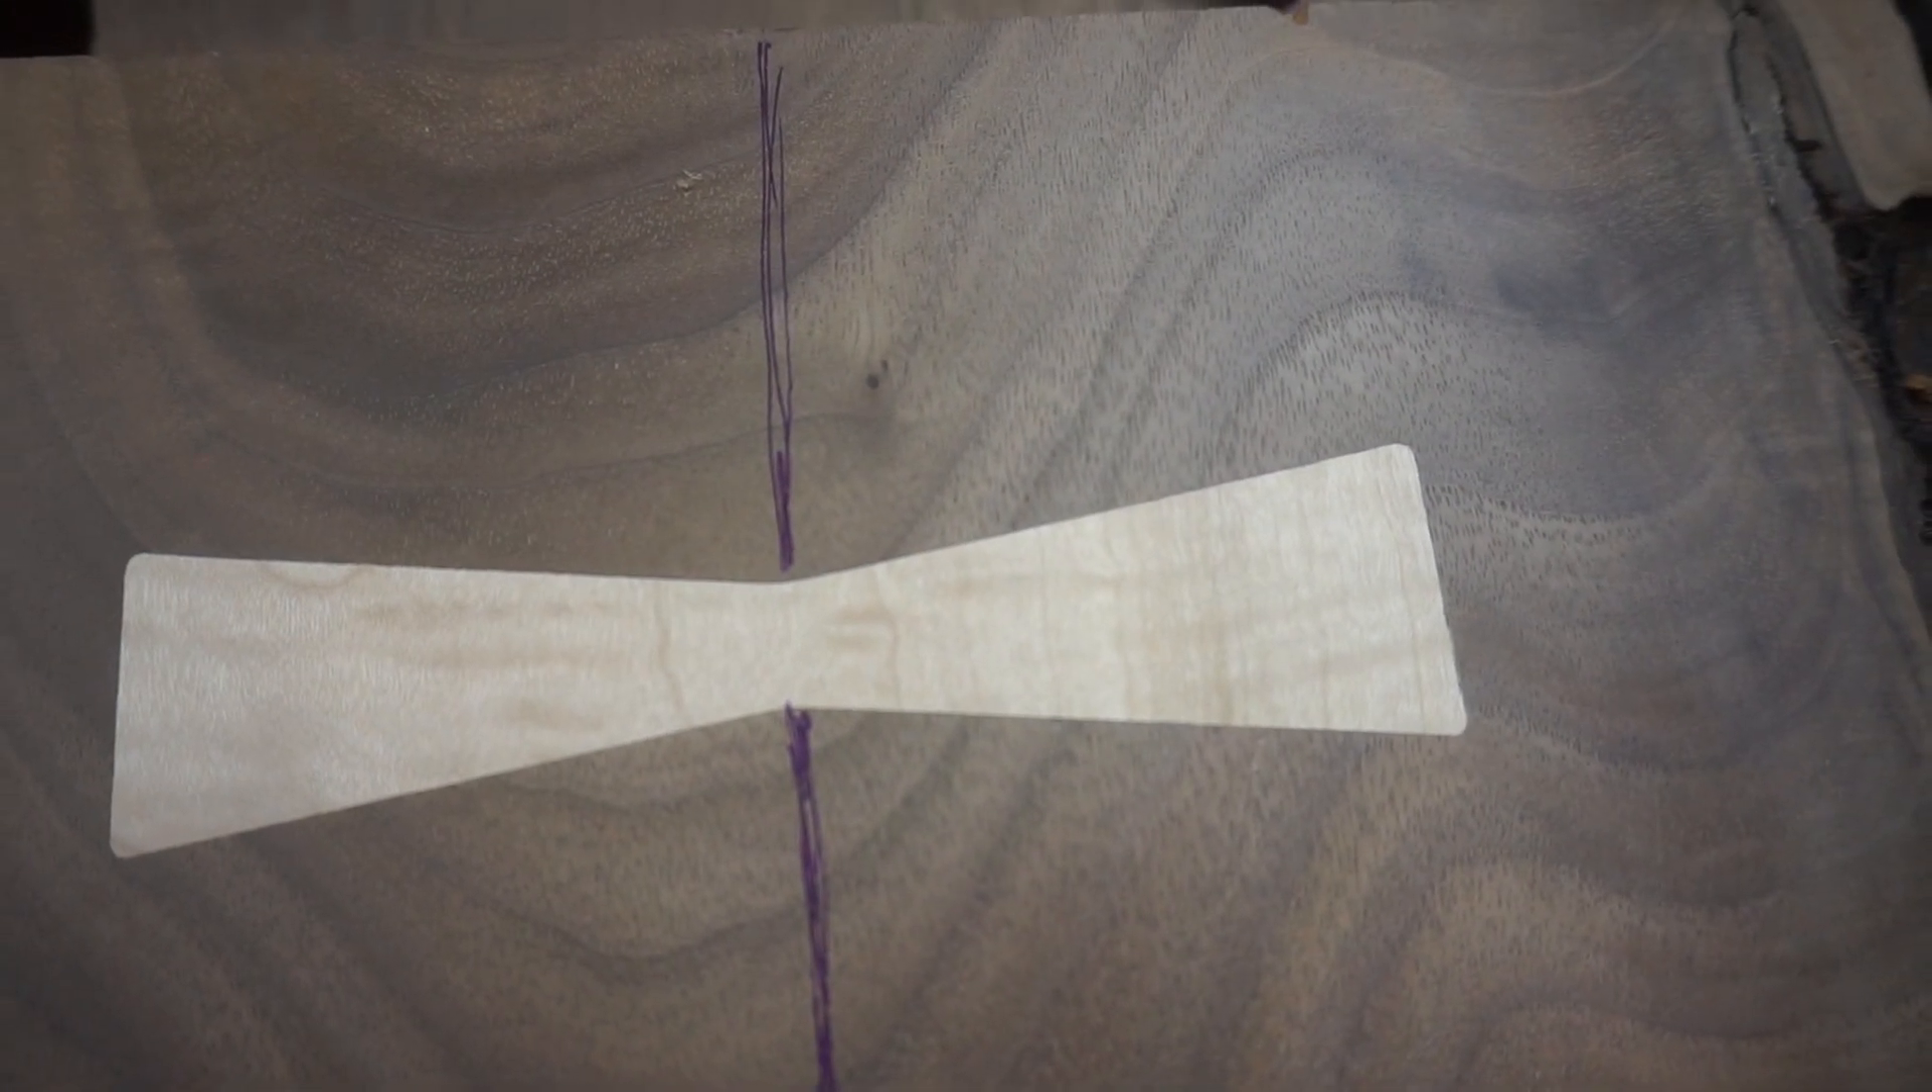The big thing here is getting the joint nice and tight you can kind of see how there's no gaps that's because we are really careful with the router not to knock the template around so these are a perfect fit.